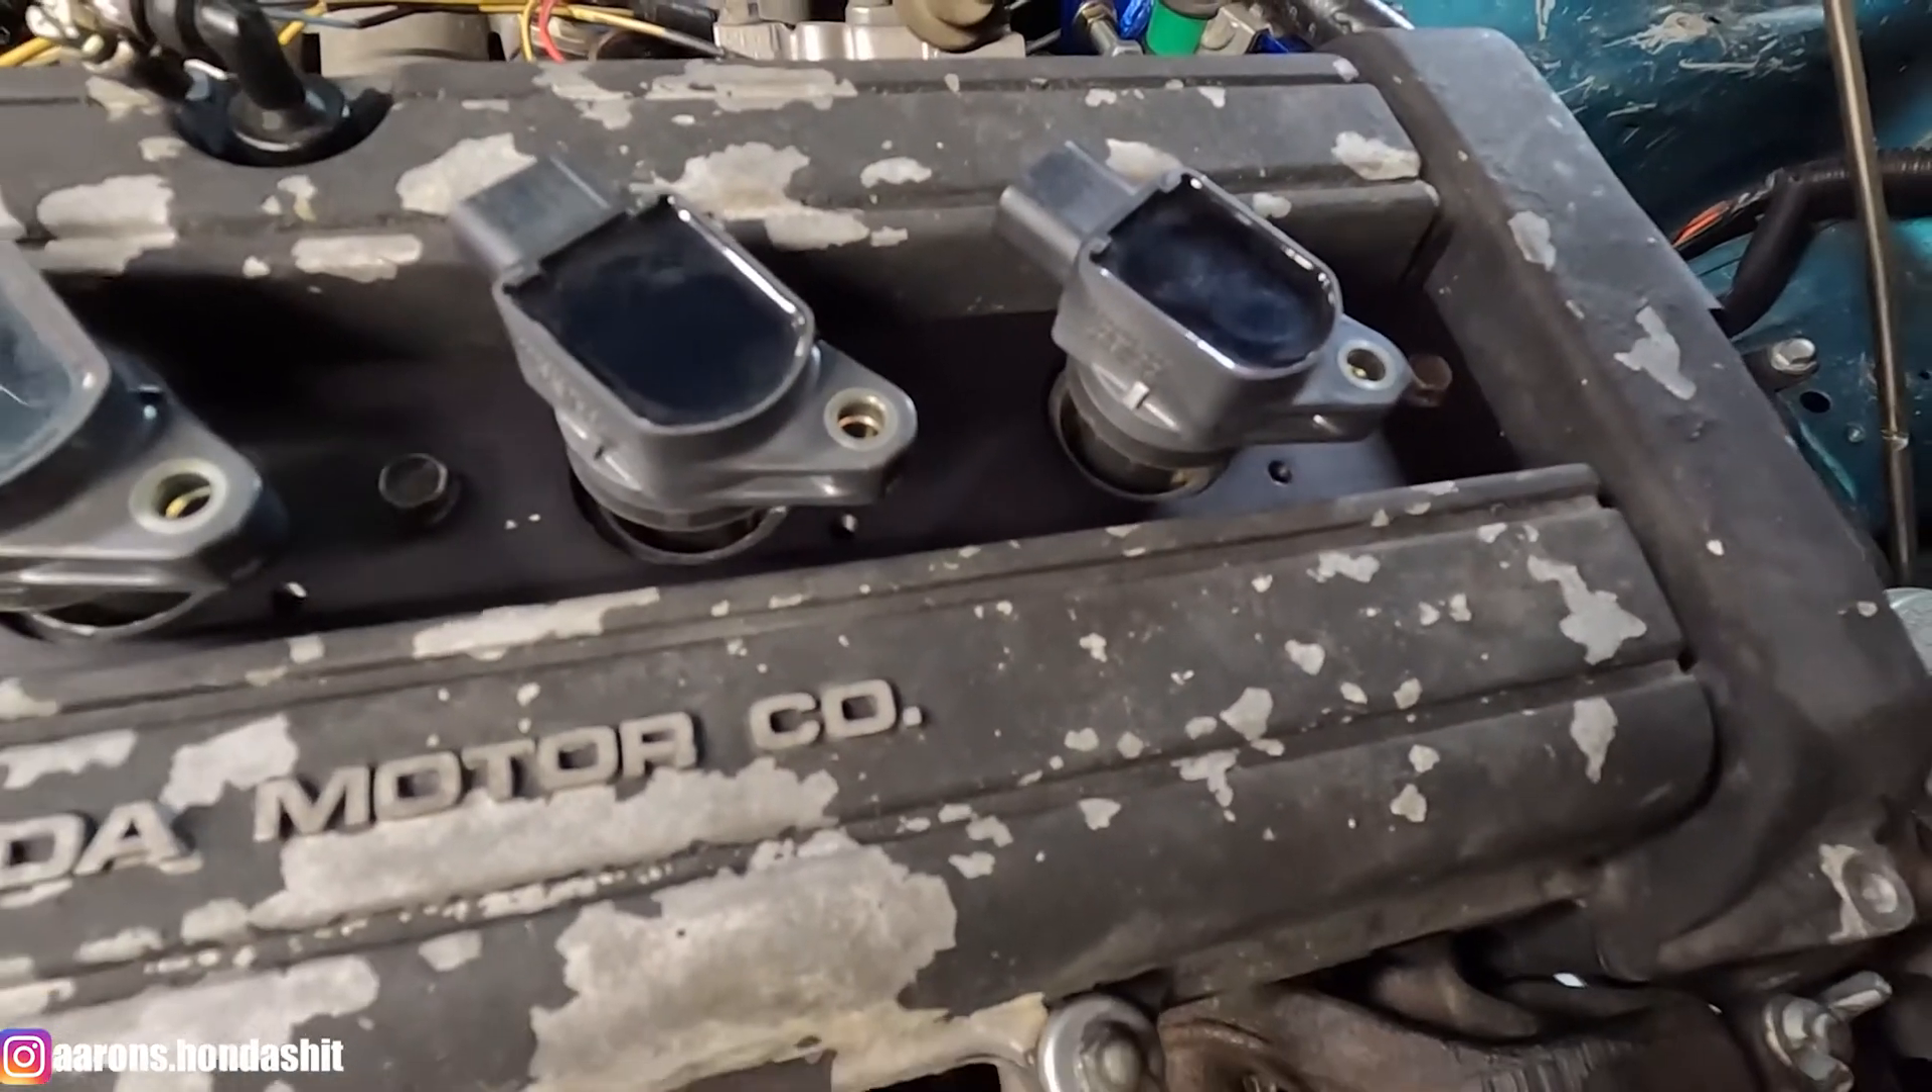These coils stick way way up above the coil plate.